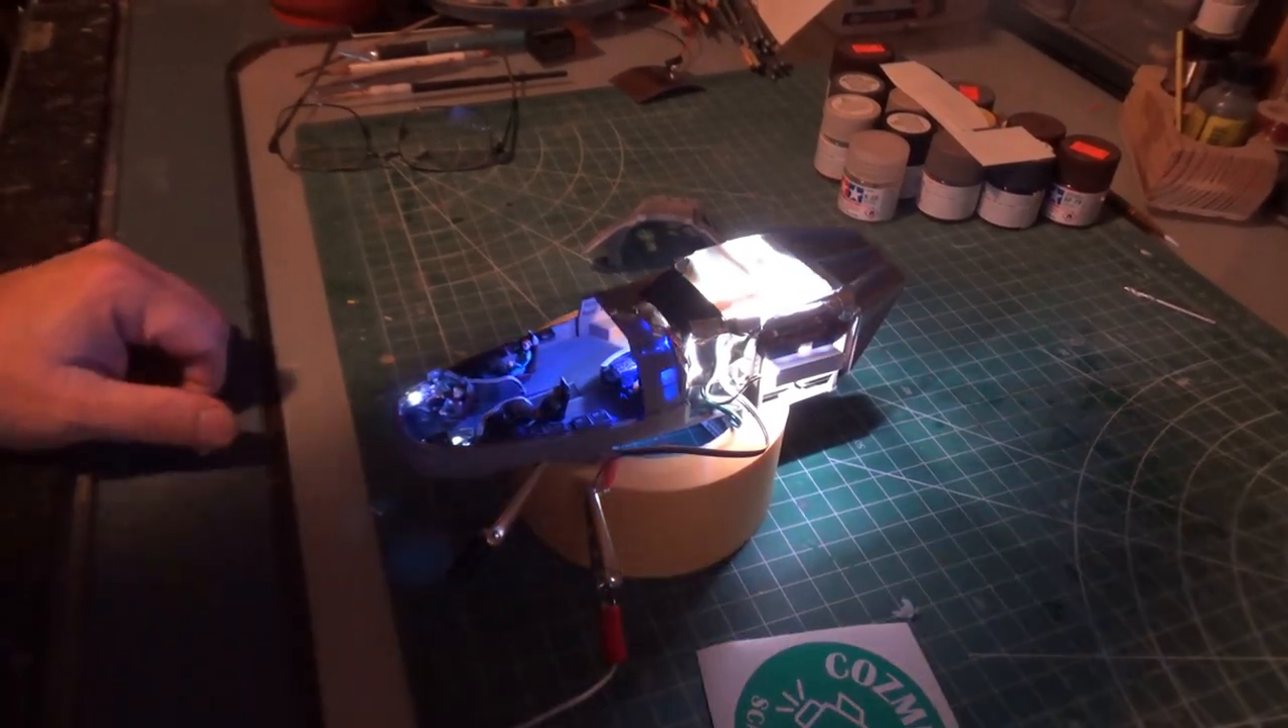I've got all of the lighting done for the inside.